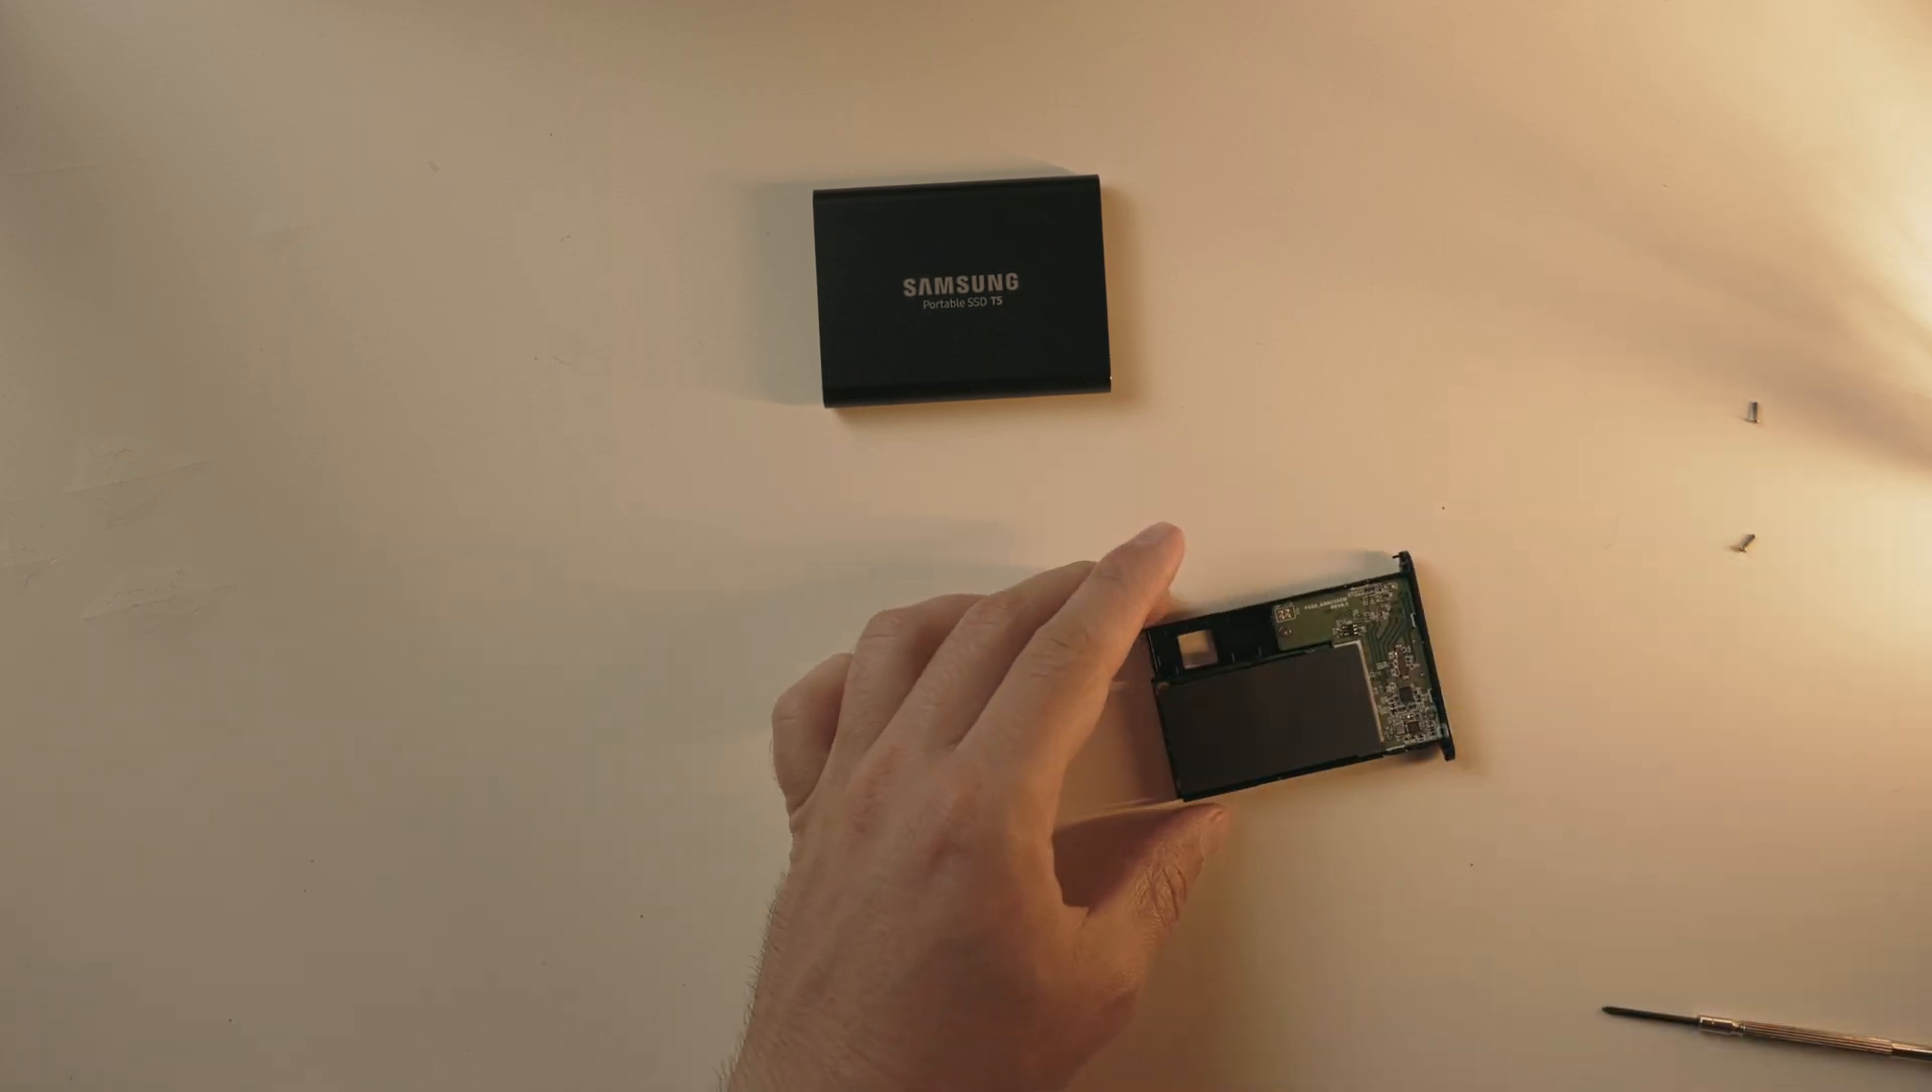Now you have freed the tray with the entire mainboard on it.